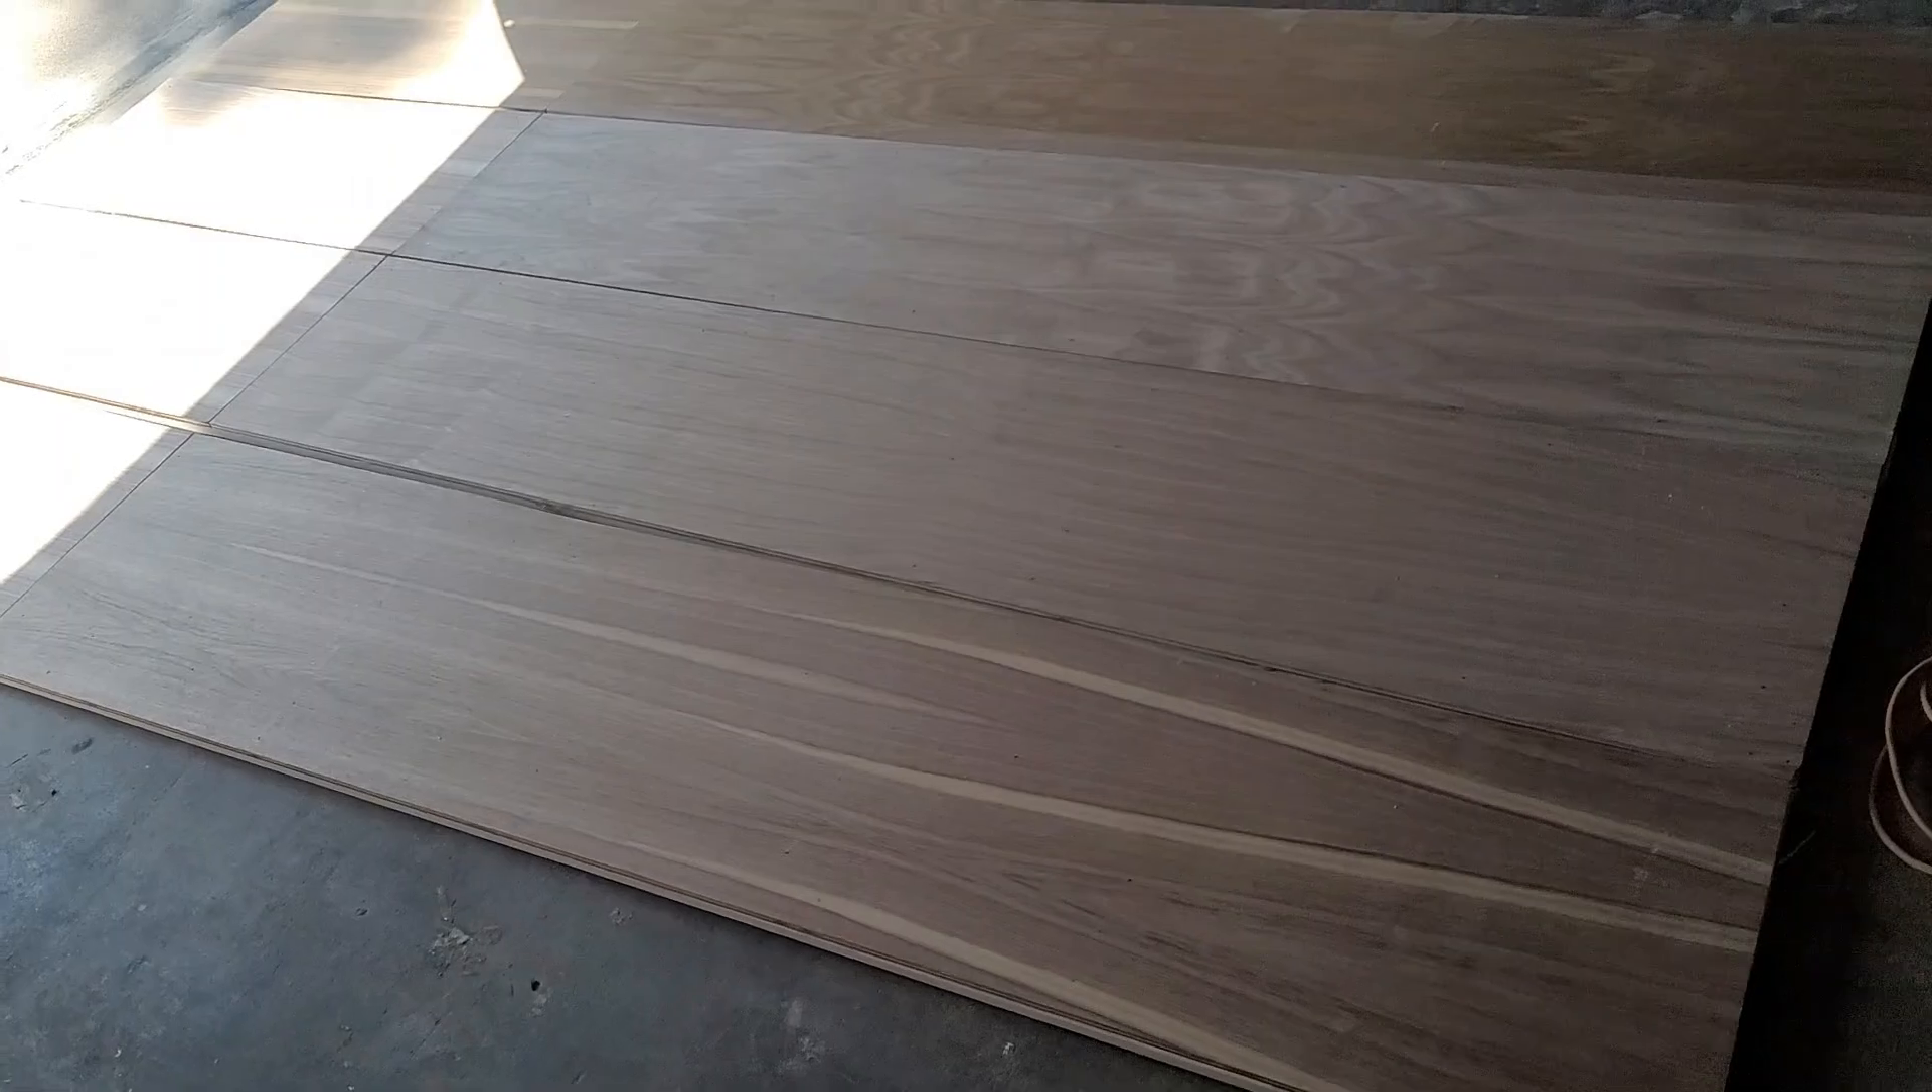Got the four panels lined up.